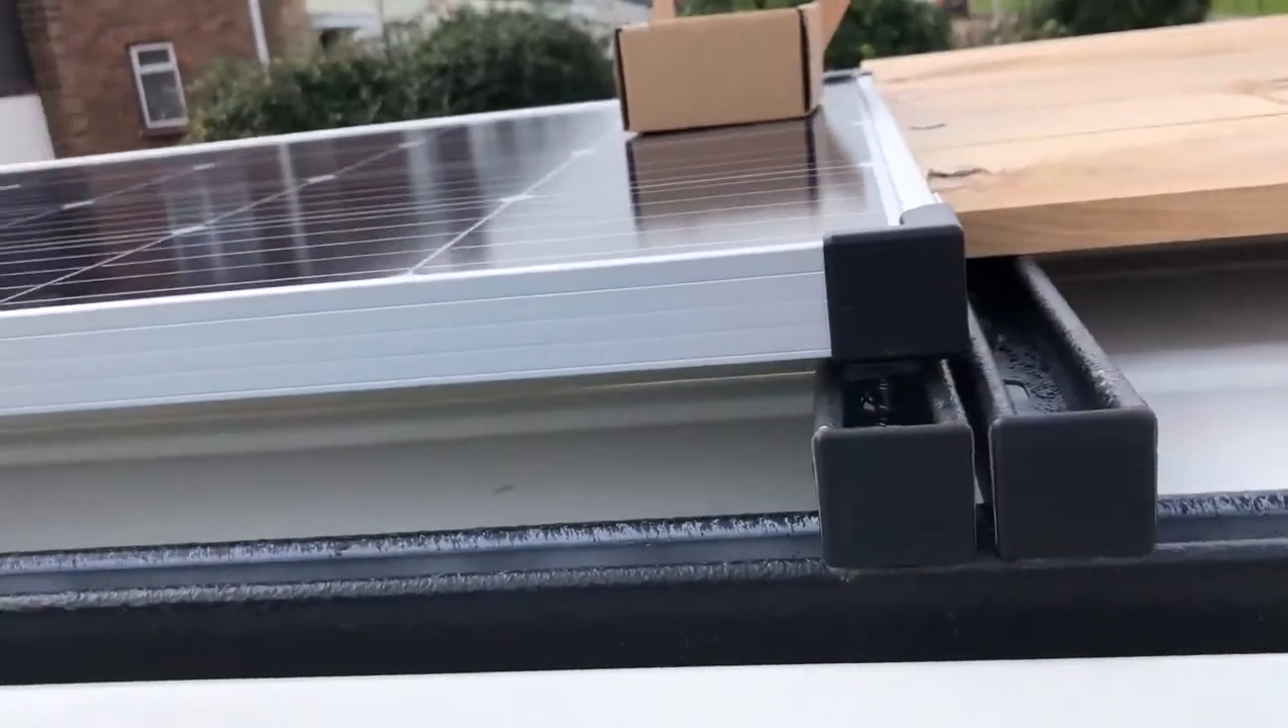The panel is up and on in the brackets.